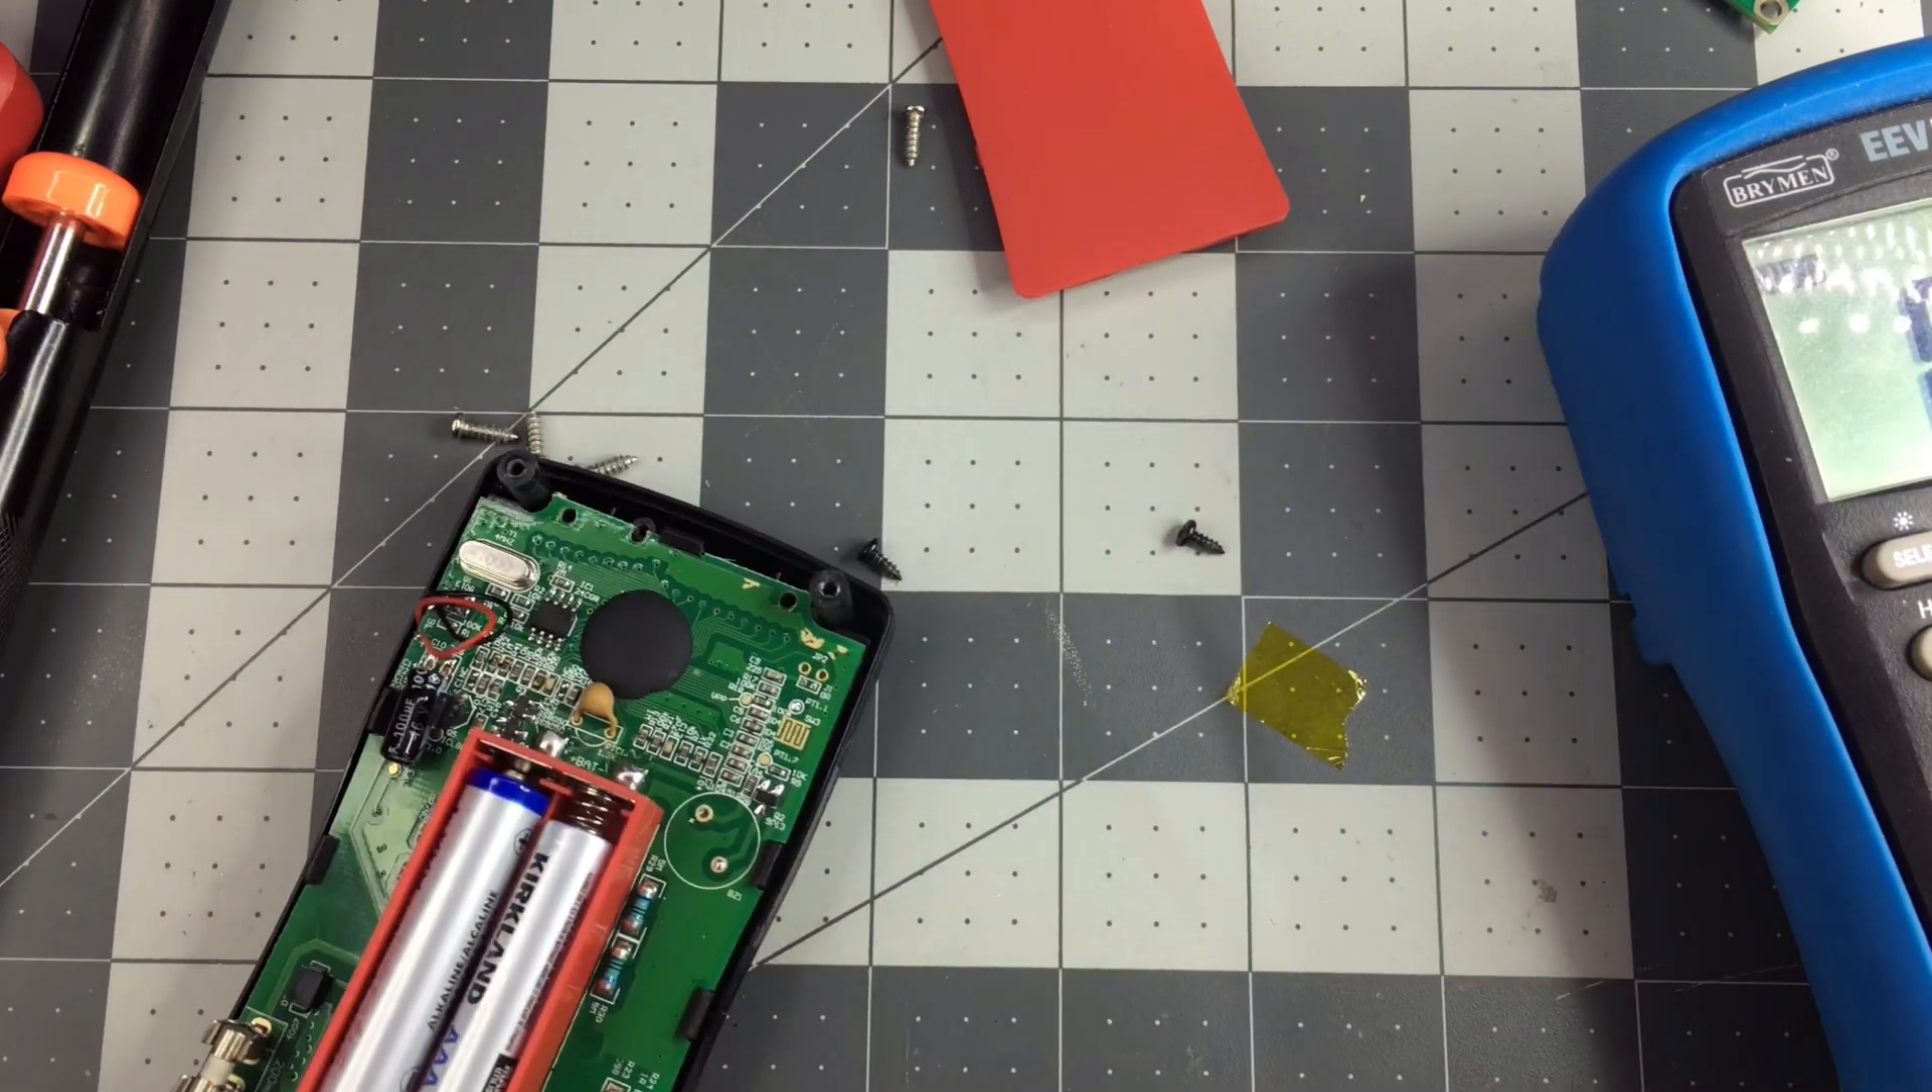Okay, so what I need to do now is put all these little screws back in.